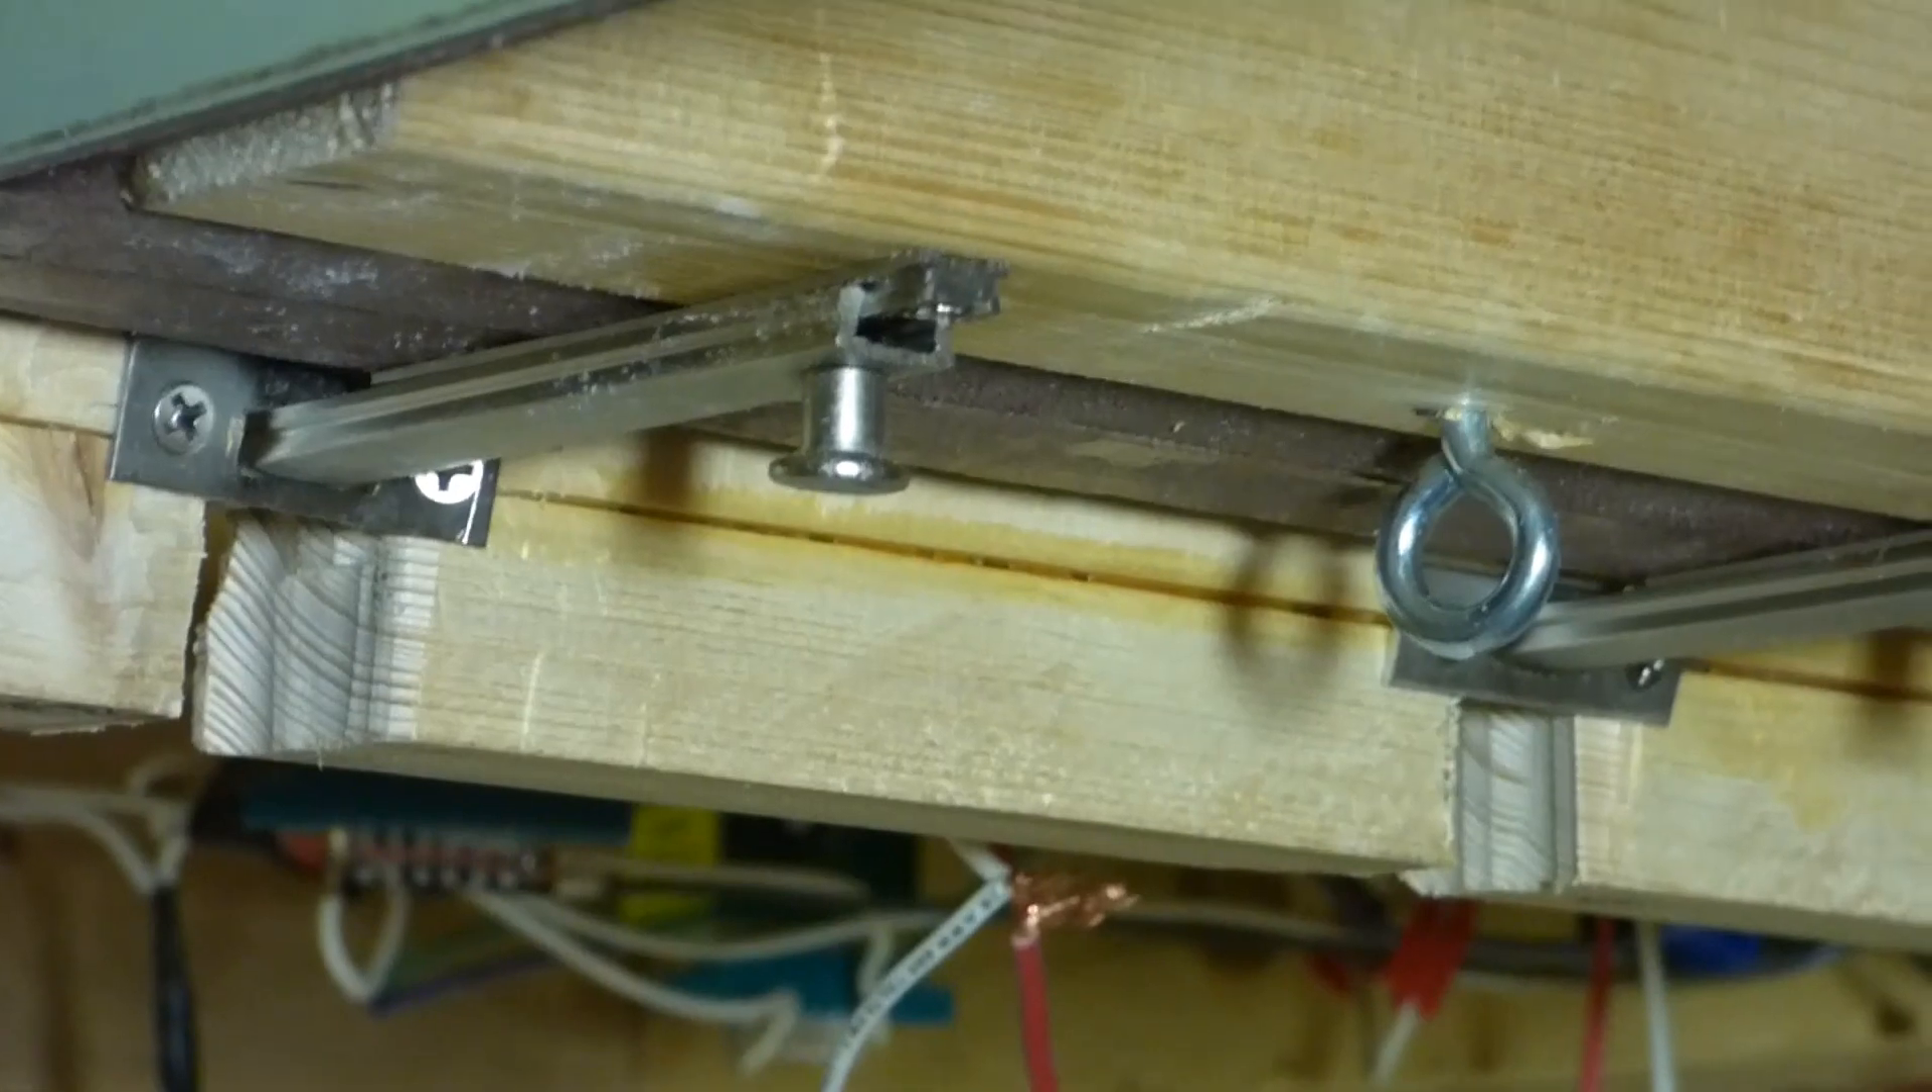And what I've done now is I've added the slide bolts right there.